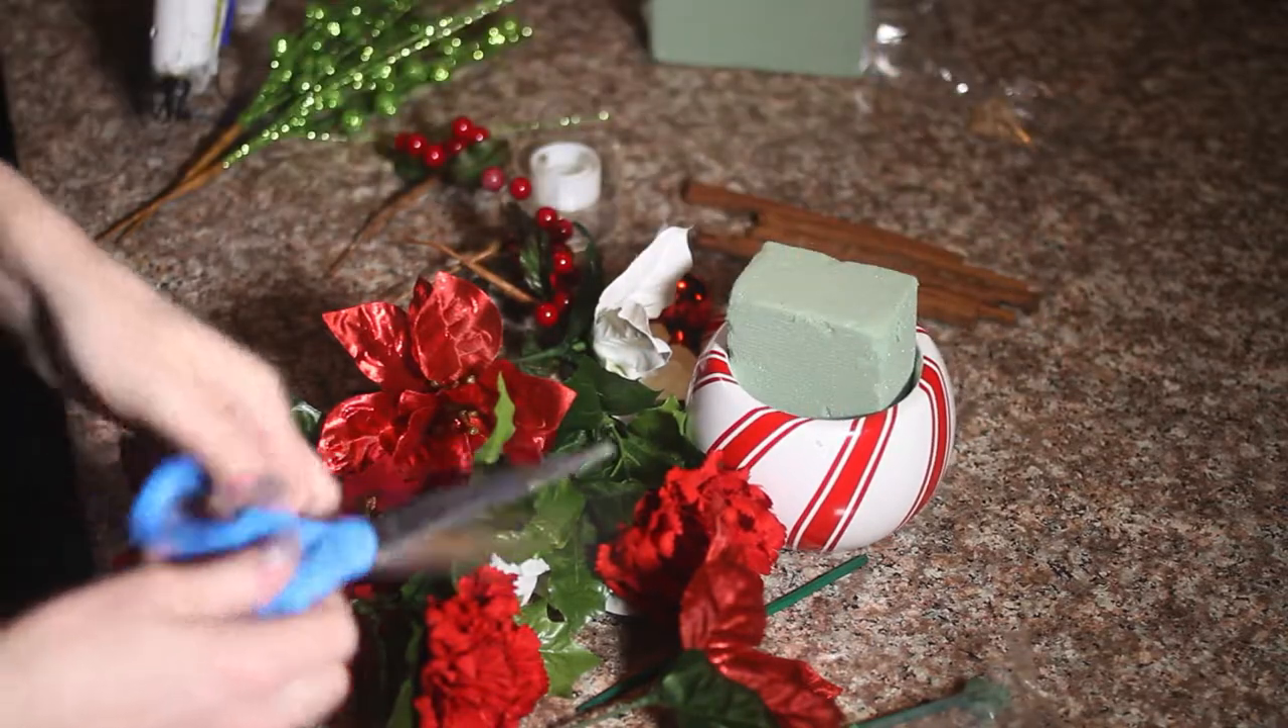So my craft foam, my flower foam is taller than my dish.